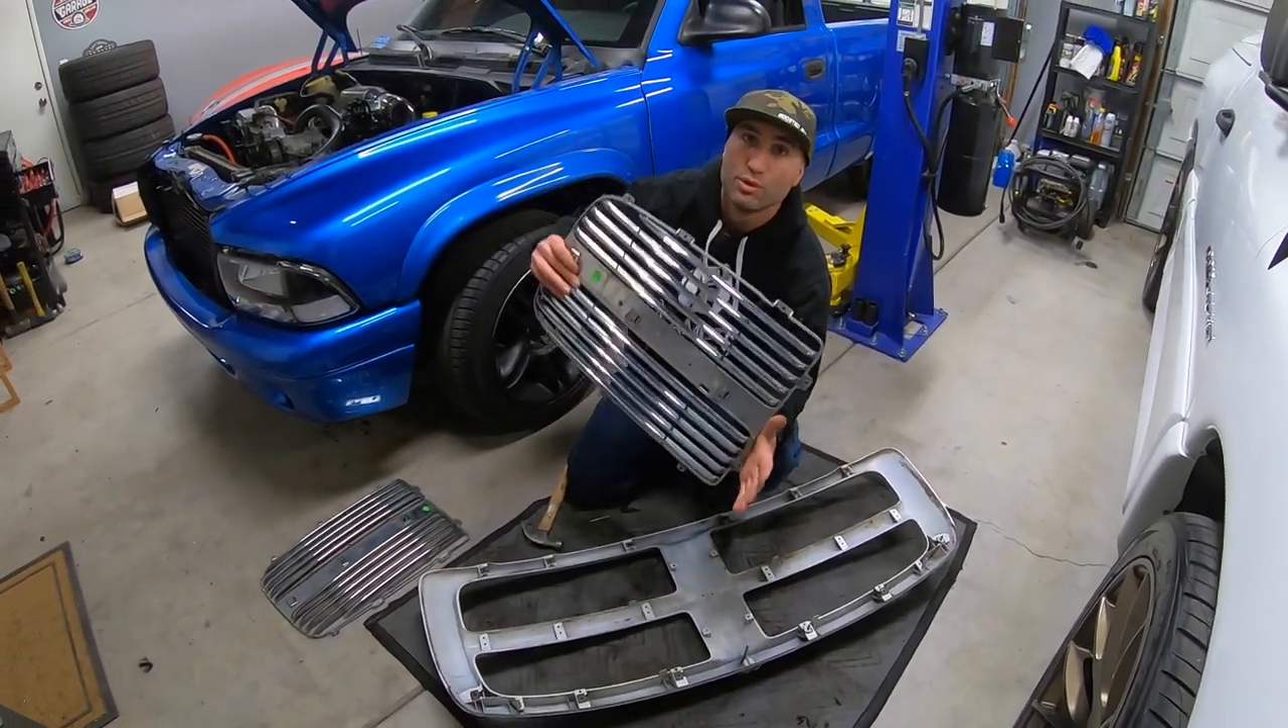So we have our grill inserts removed.